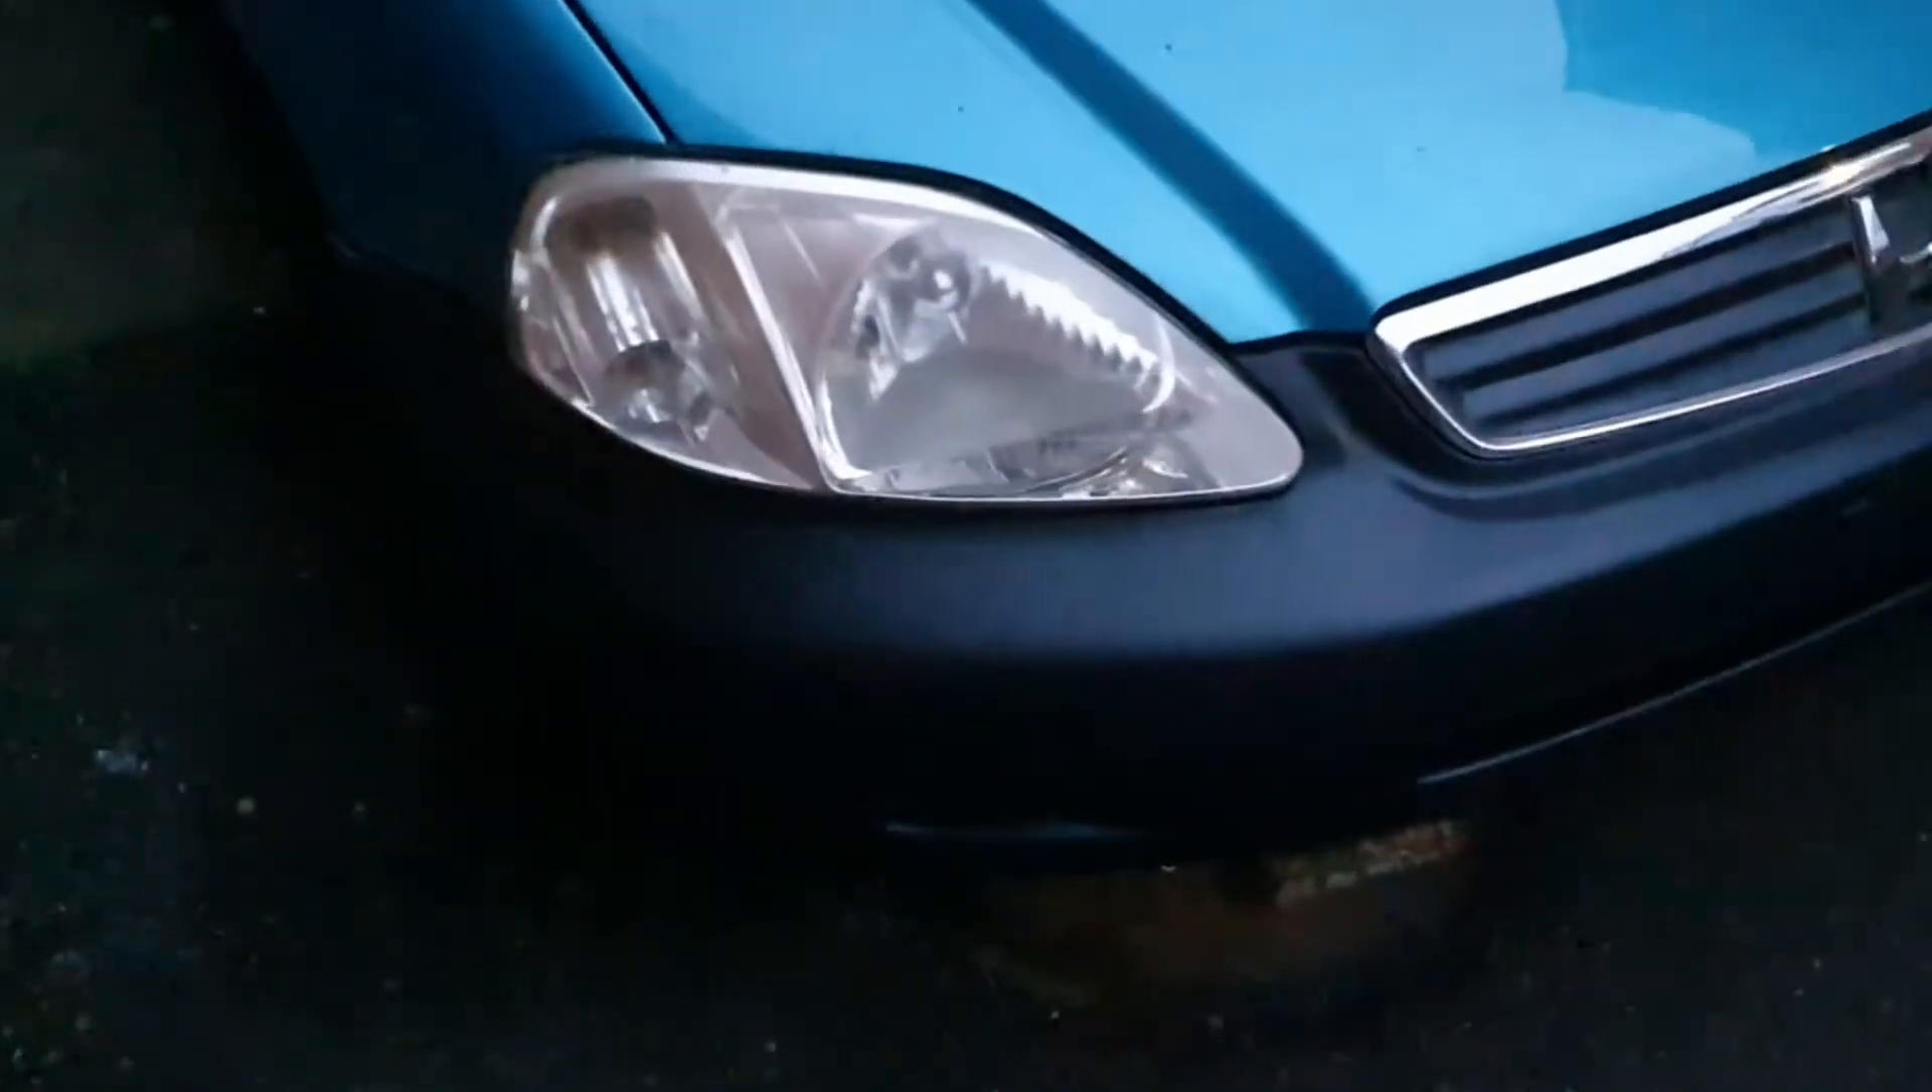I've started fitting wings and lights back on.